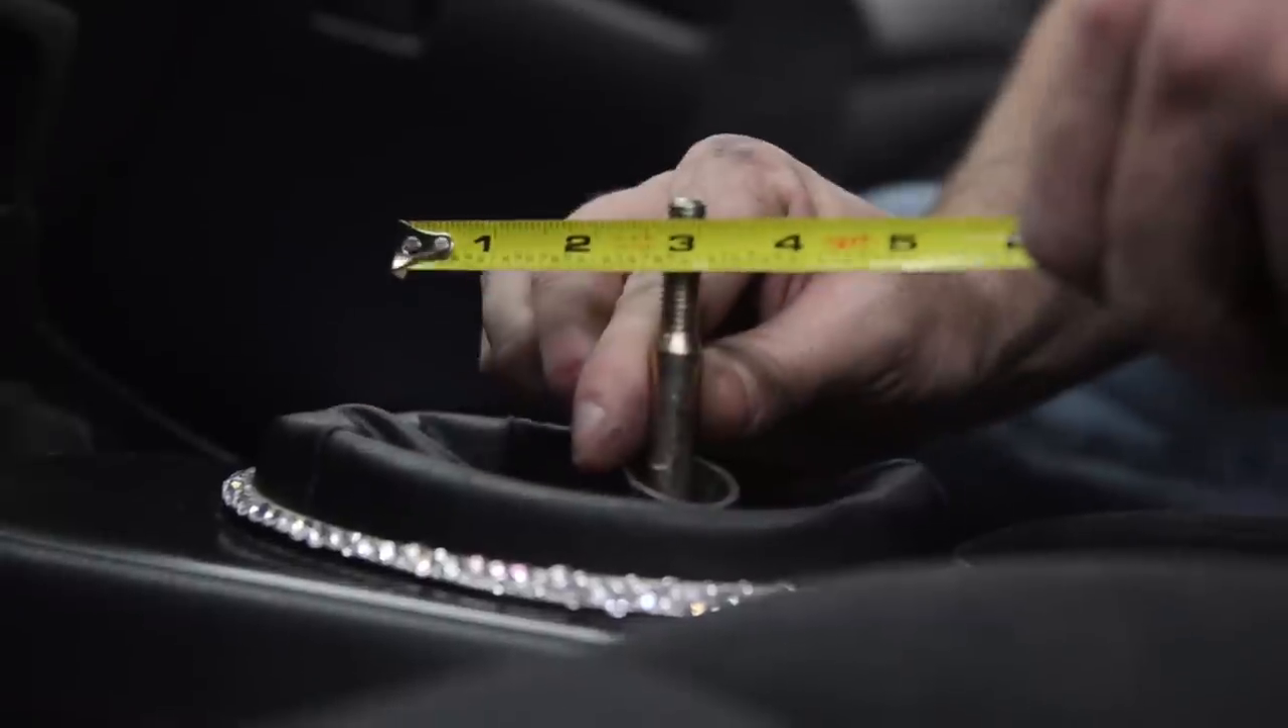Ok, now that we have our shift boot back in place, we're going to go ahead and measure our new throw.